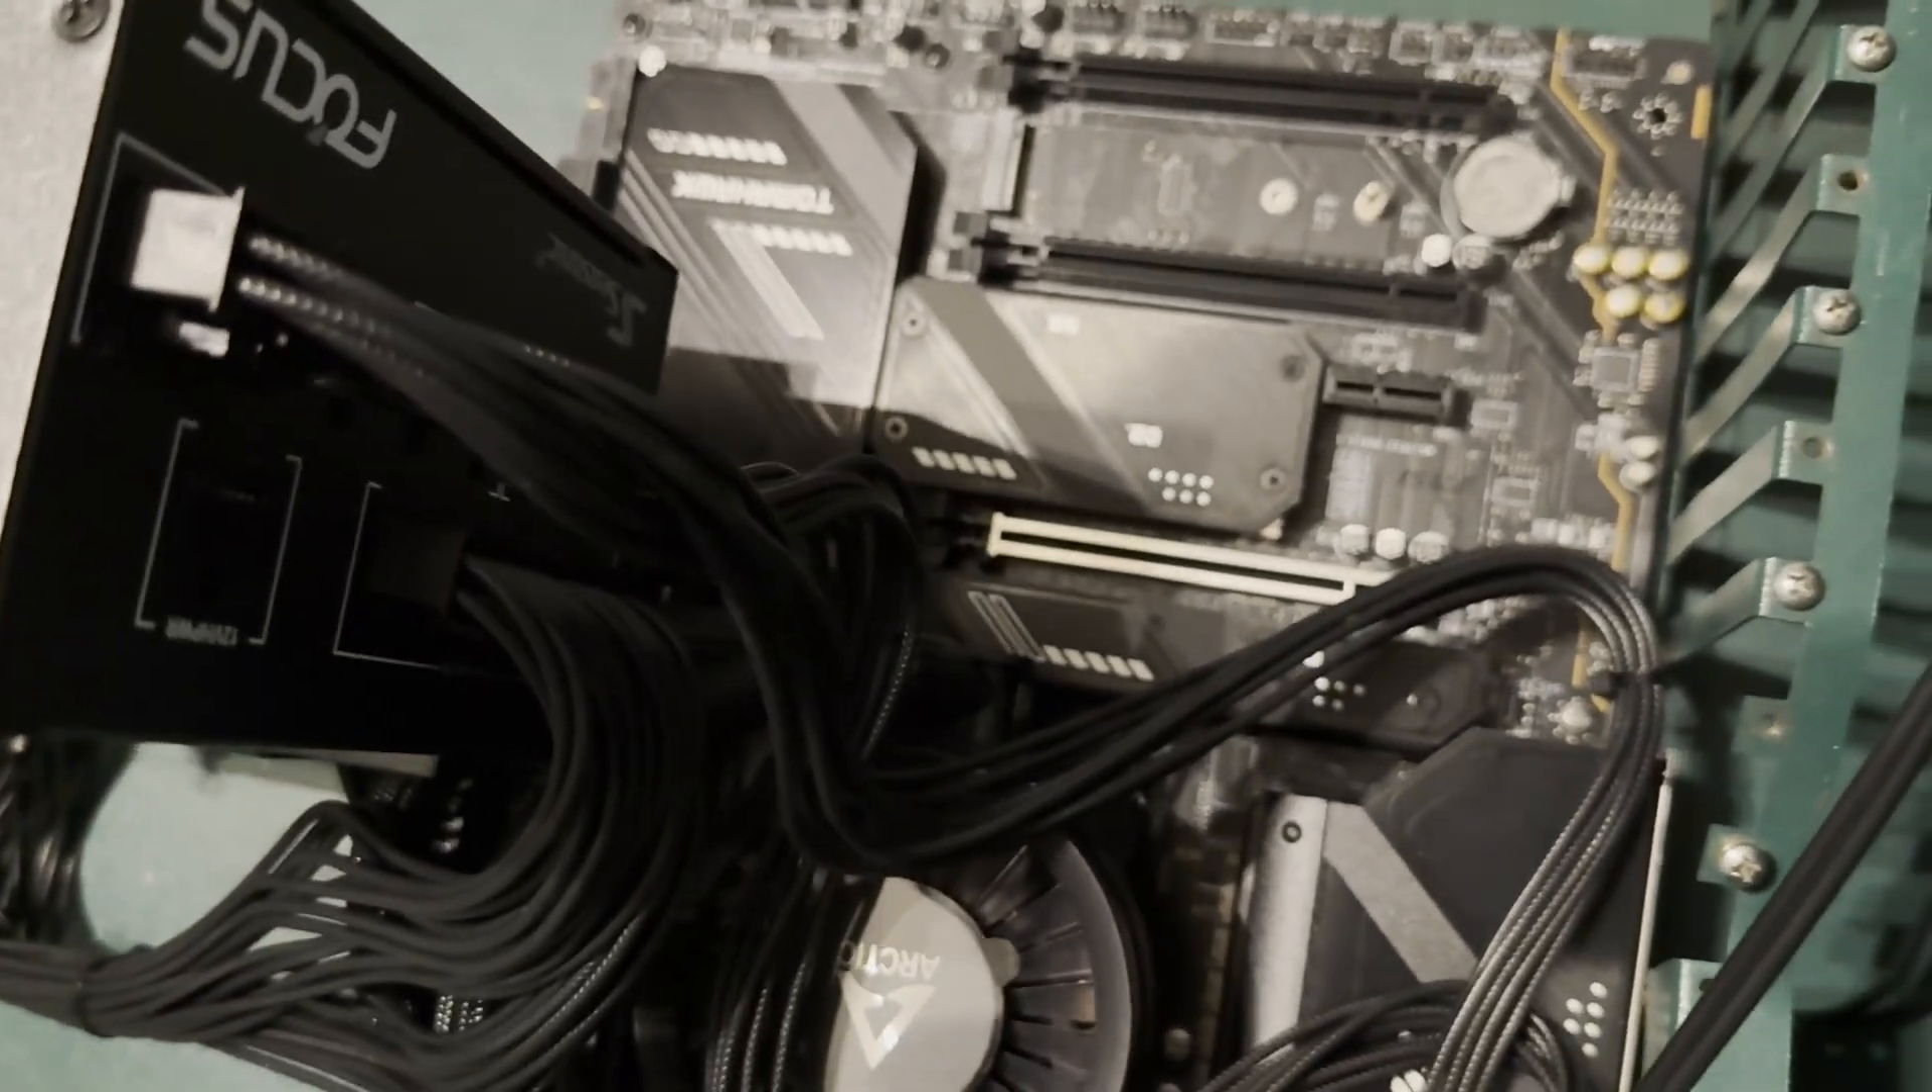And then I'm seeing, like, yeah, it obstructs the cooler and the PCIe slot we're looking for for the graphics card.